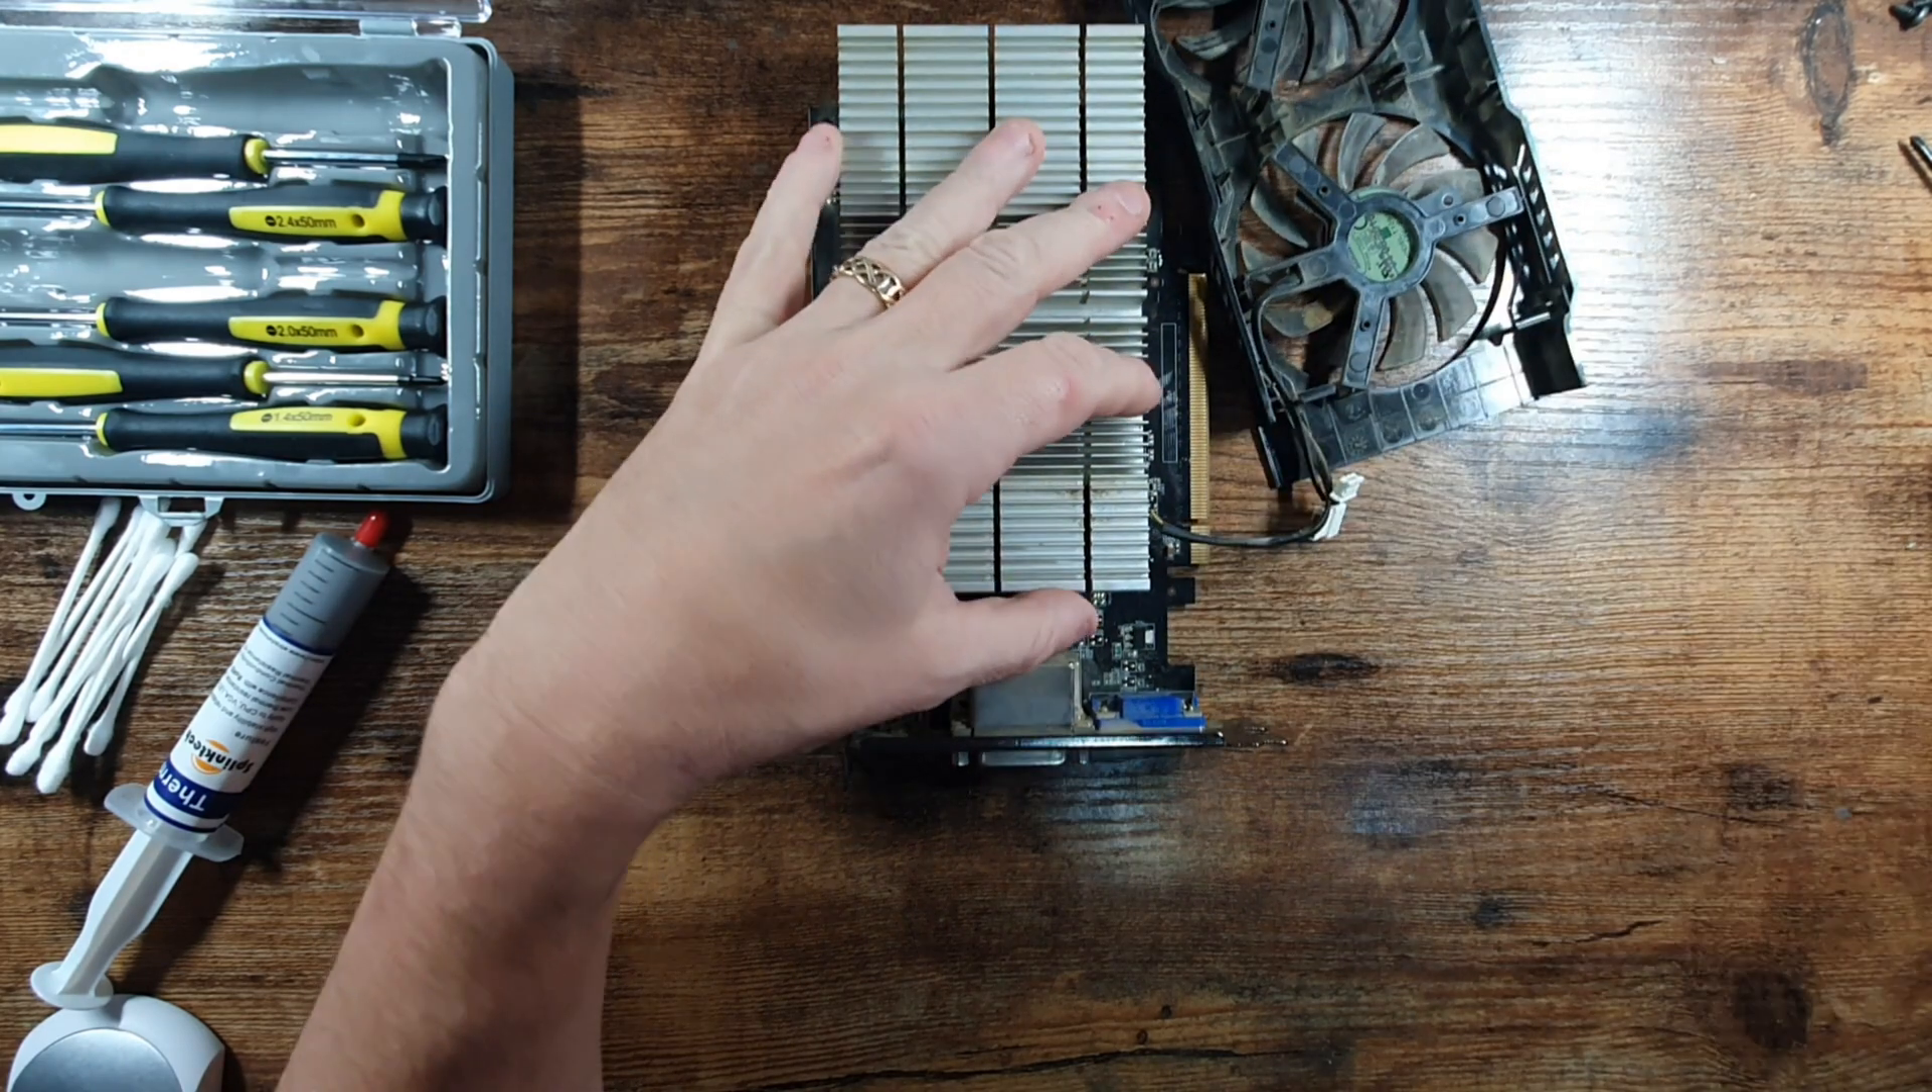So I've taken the fan shroud off now just disconnecting the little power connectors.